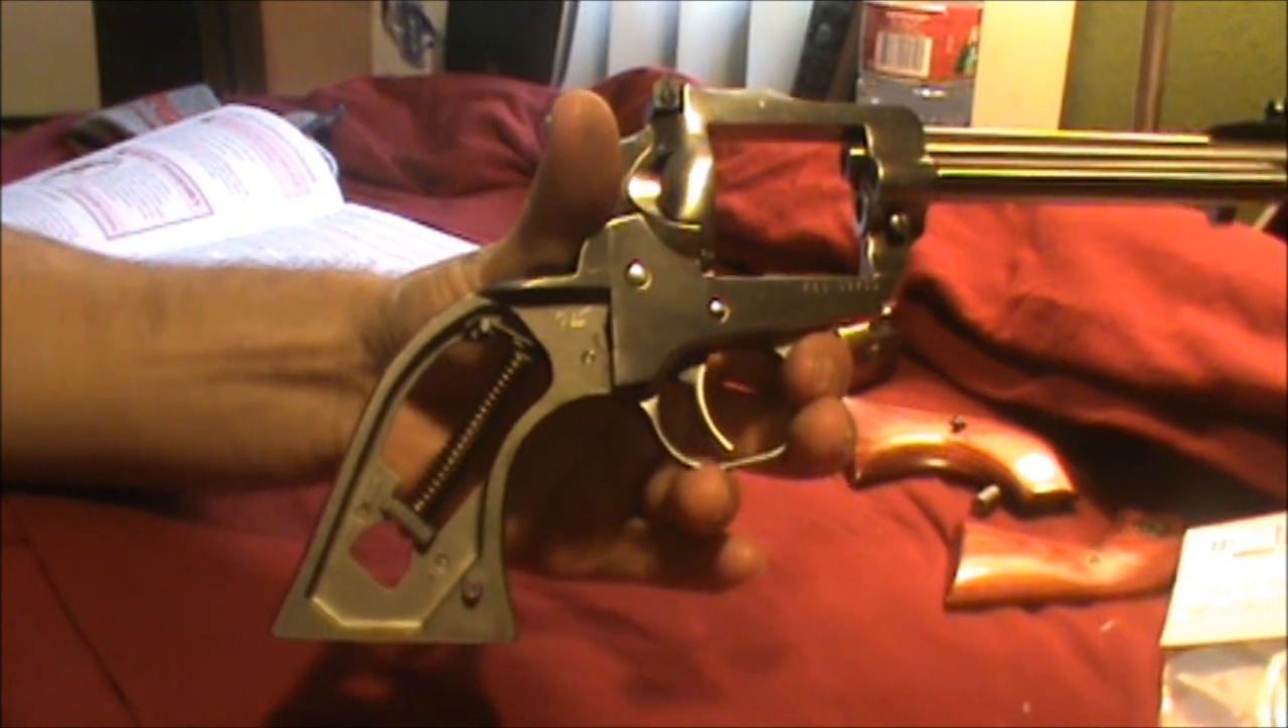So now we have the frame of the revolver exposed.